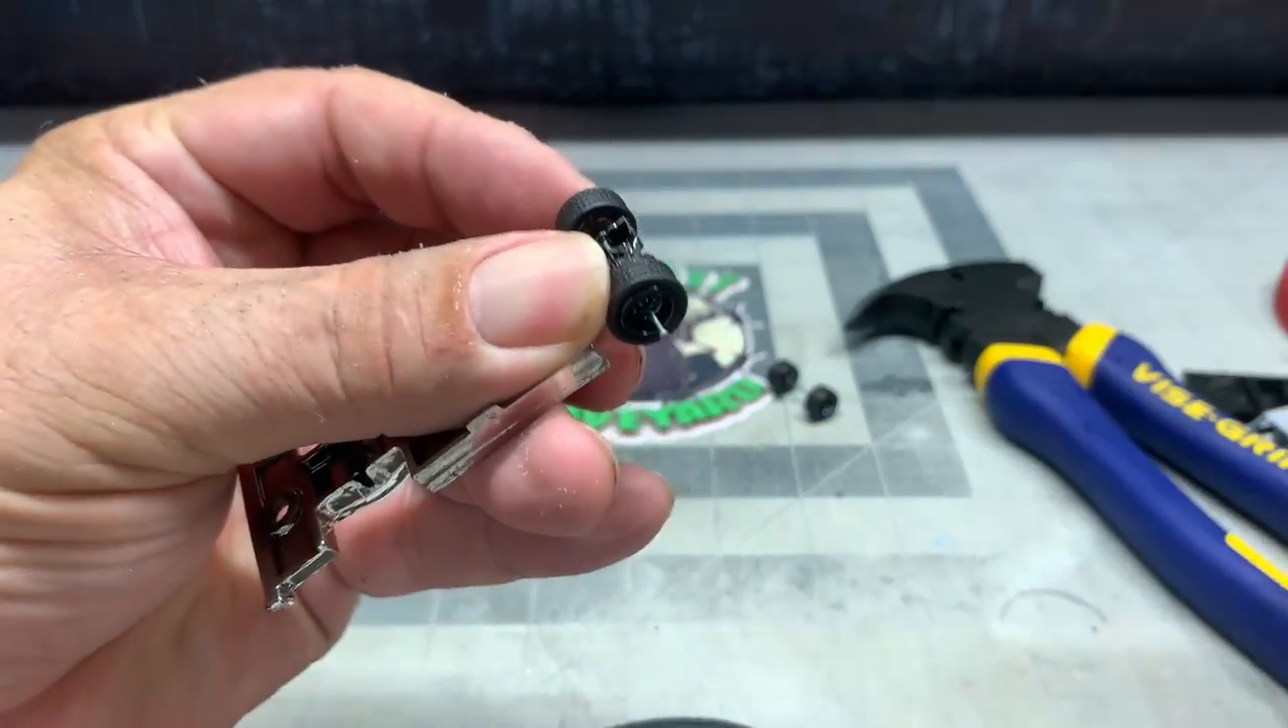Now, there's an awful lot of axles sticking out.